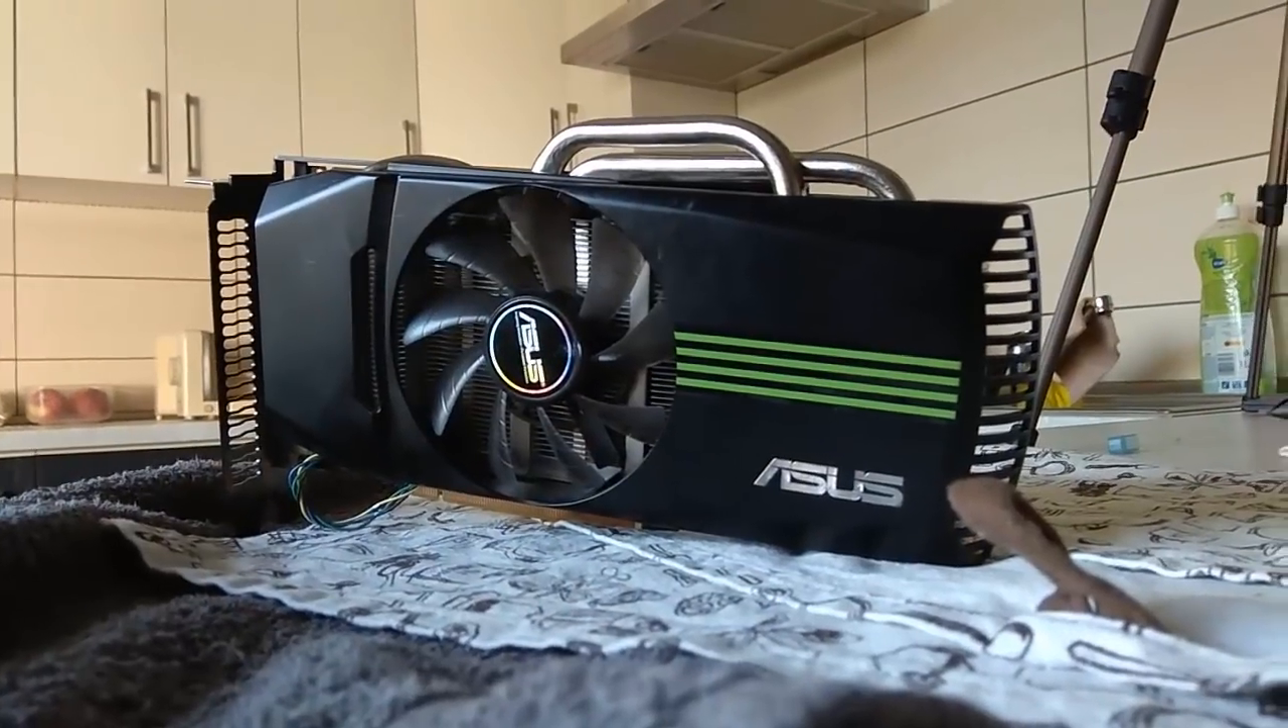Nasza karta już jest złożona, teraz tylko zostało włożyć ją do komputera i sprawdzić czy działa.